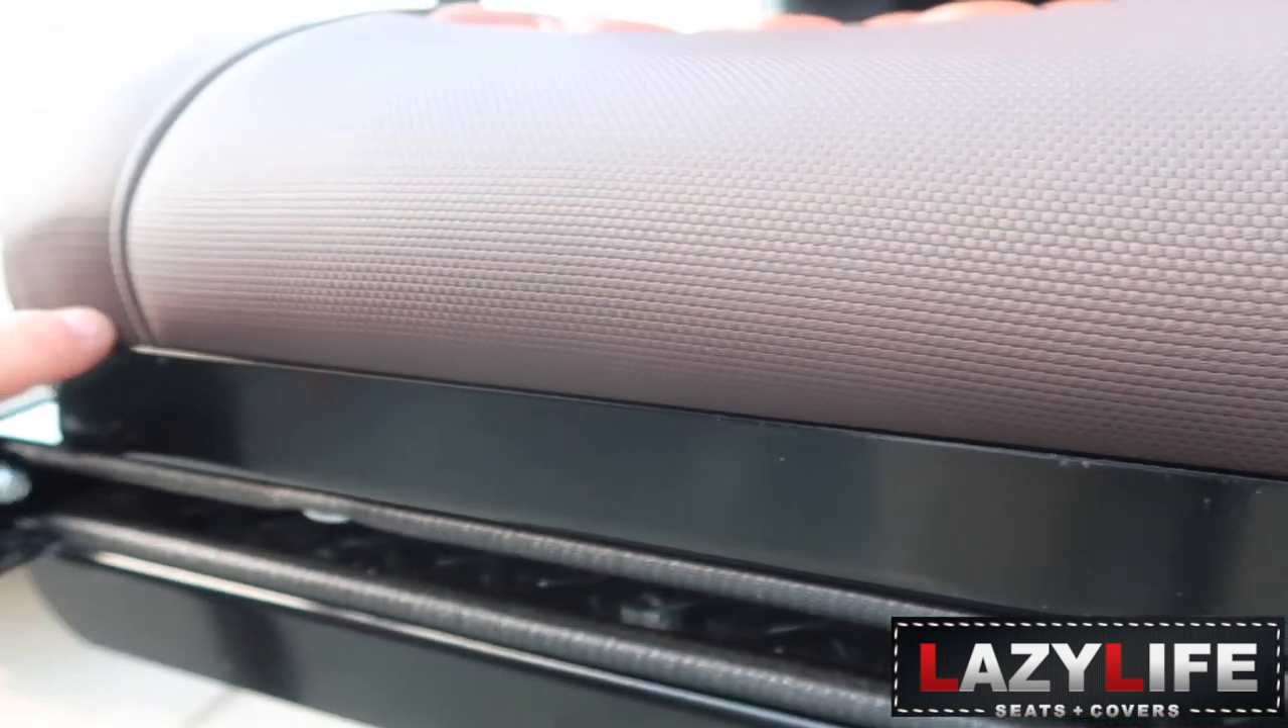As you can tell, the seat is pretty much mated with this black piece of metal here.